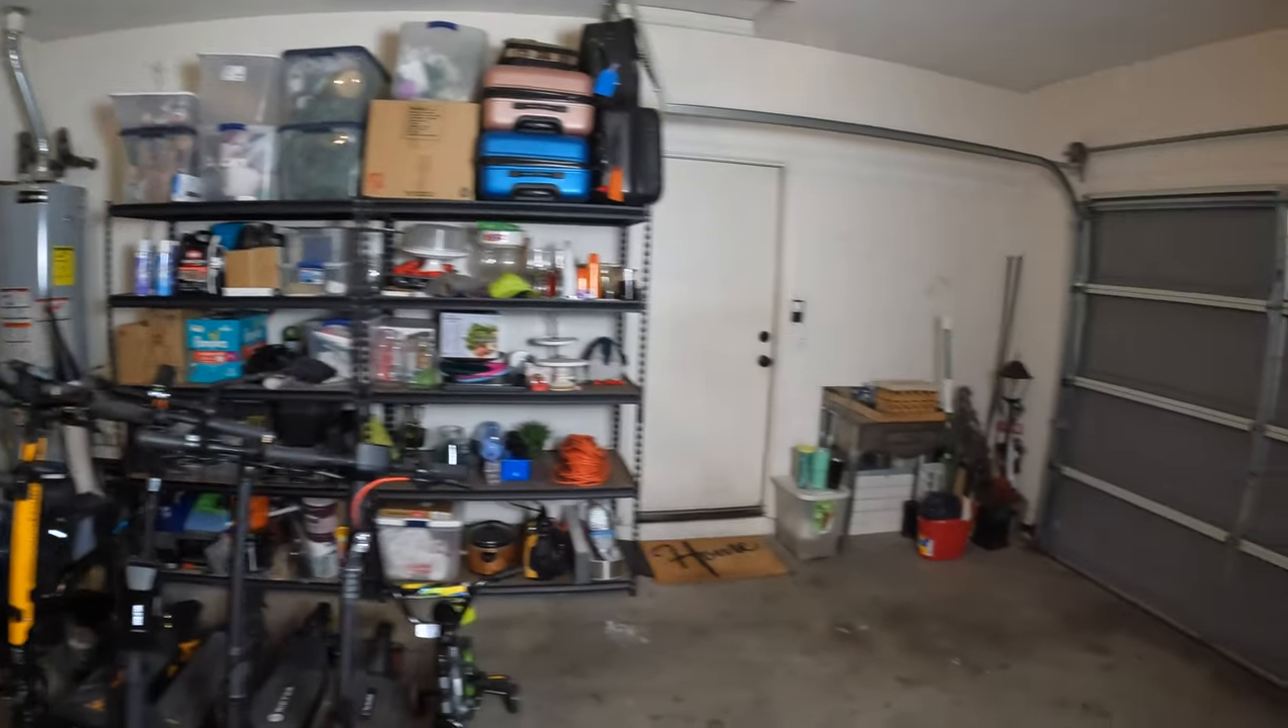There you have it we've got the shelf fully installed we've got everything loaded up on it.